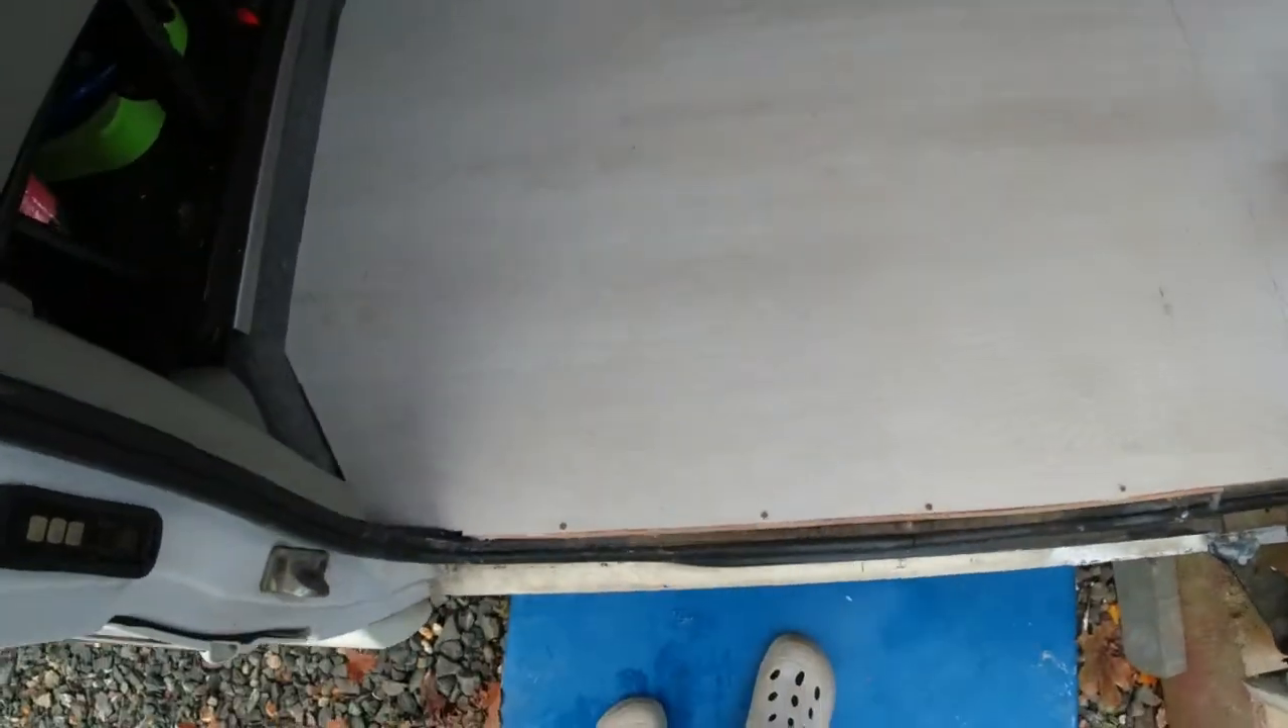So as you can see now I have completed the floor now and that was all yesterday's work.